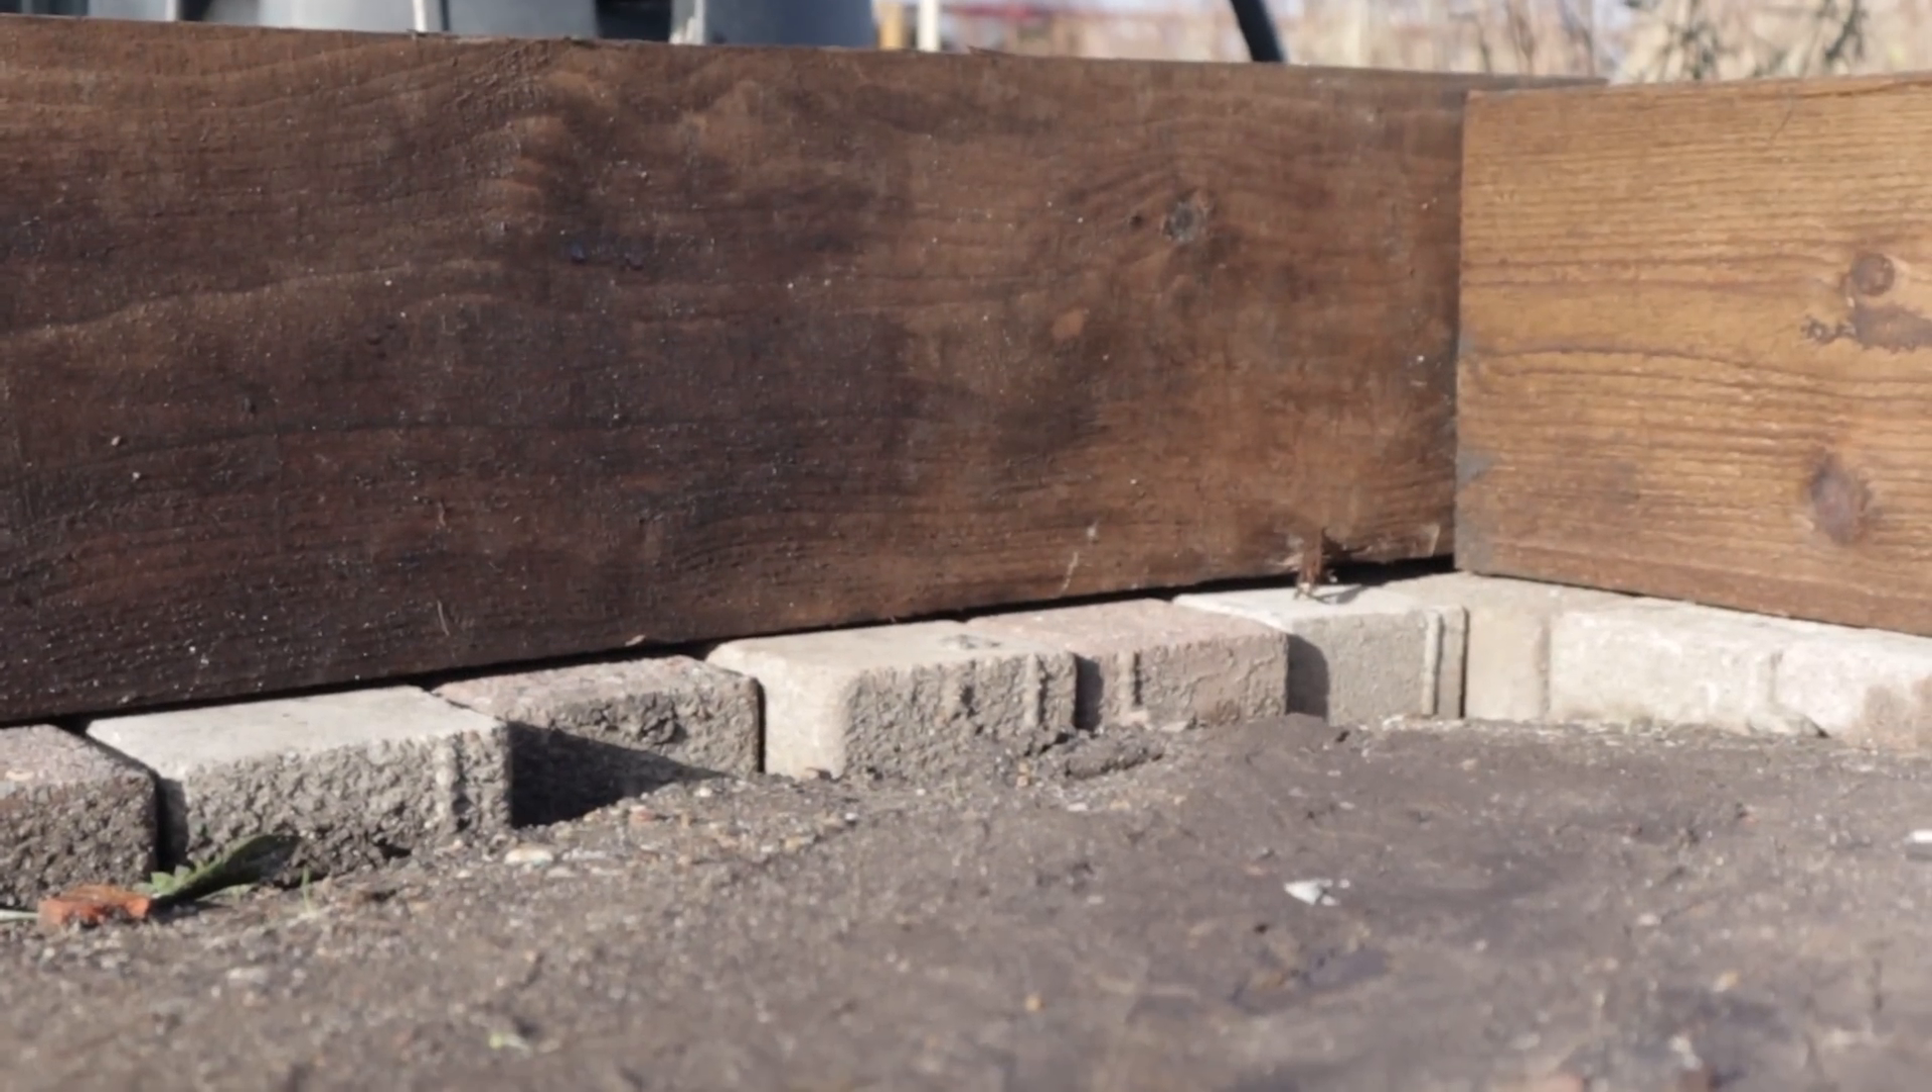But there's always going to be some bricks that don't quite meet, but you can see there's a gap kind of at the end there between the bricks and the sleeper. And it's just a little bit proud over here.